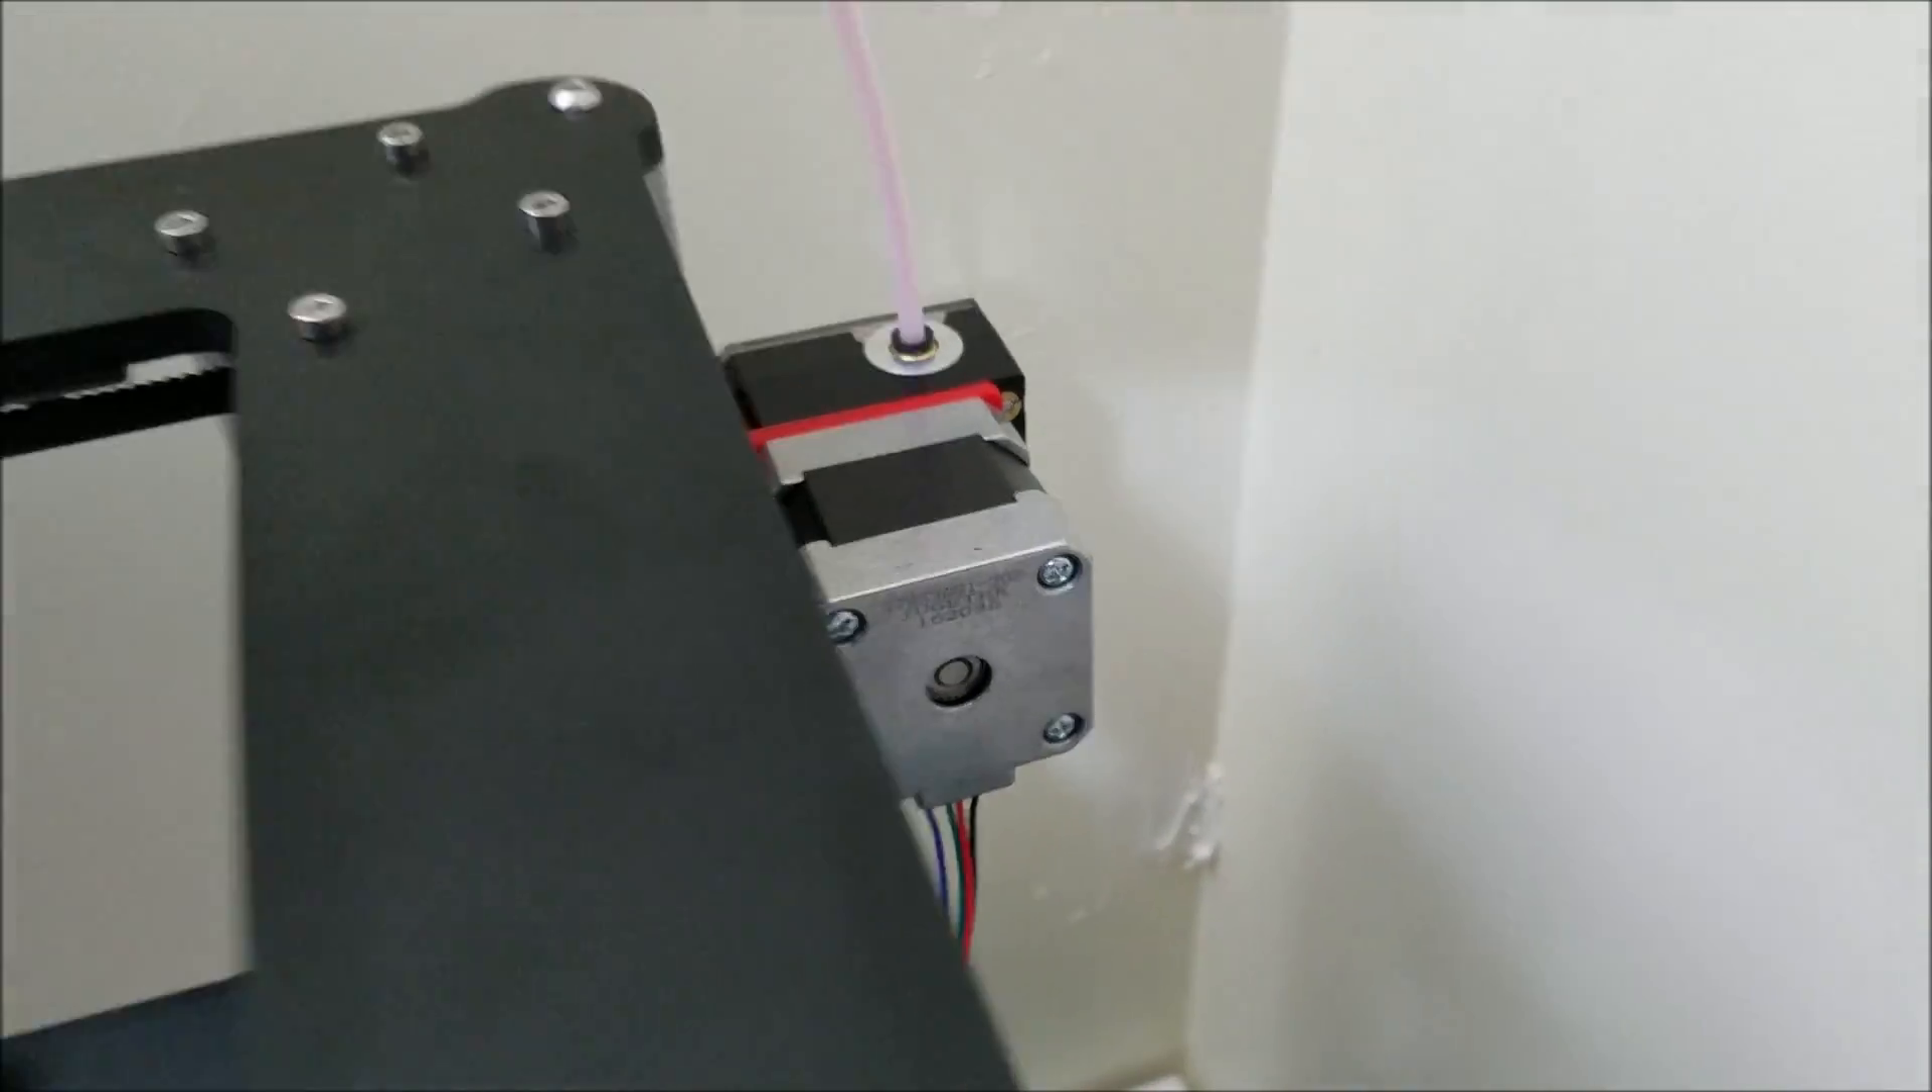But yeah, so last thing I did is you'll see that this tube is now going to the back because I have mounted the extruder on the back here, the Titan.